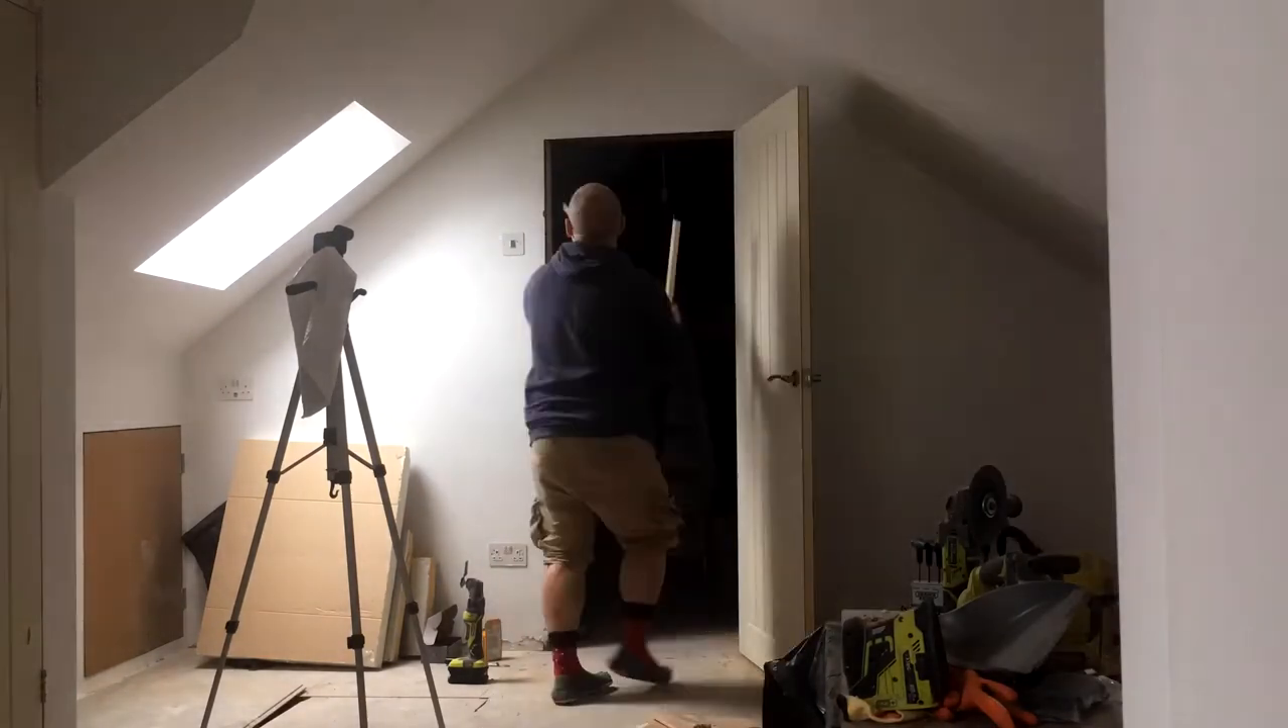And now I have a door to the bathroom and I can hide stuff, pretend nothing's inside there.